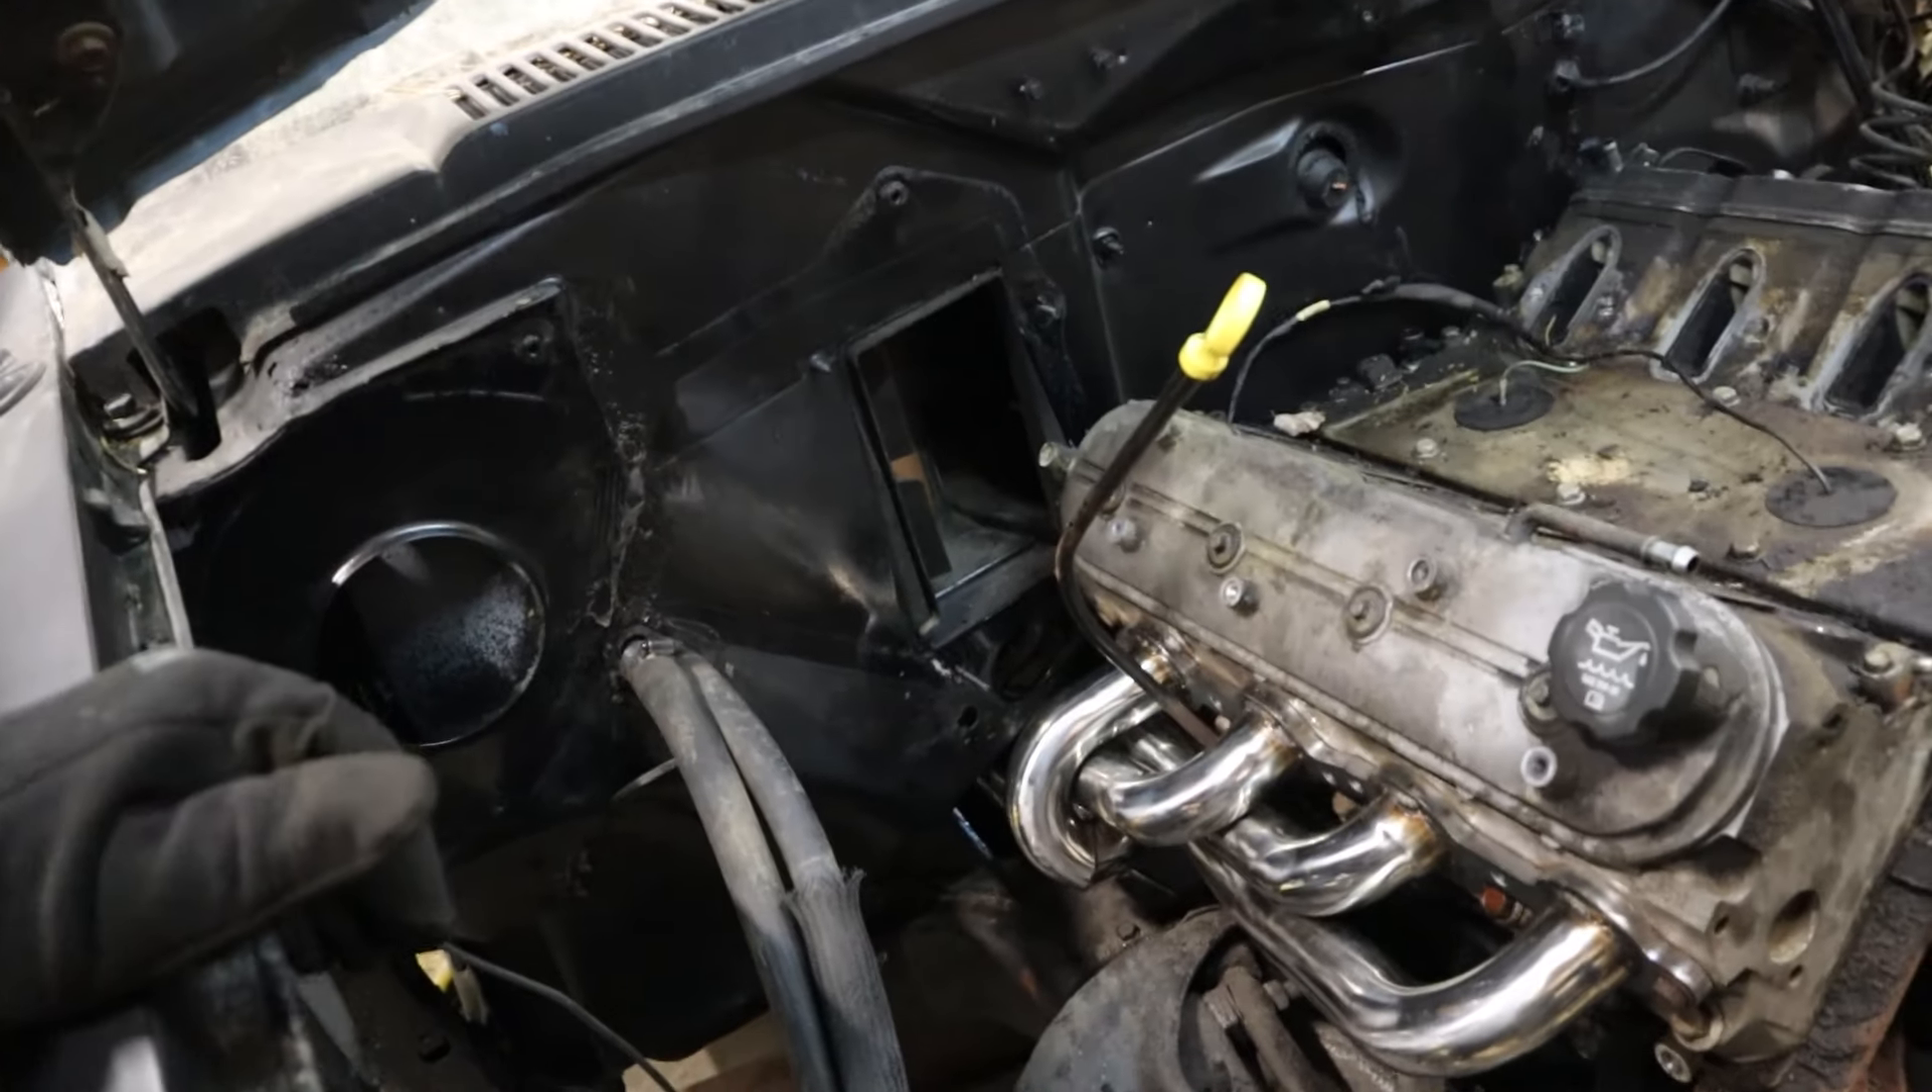I don't know why I haven't pulled these hoses off yet.